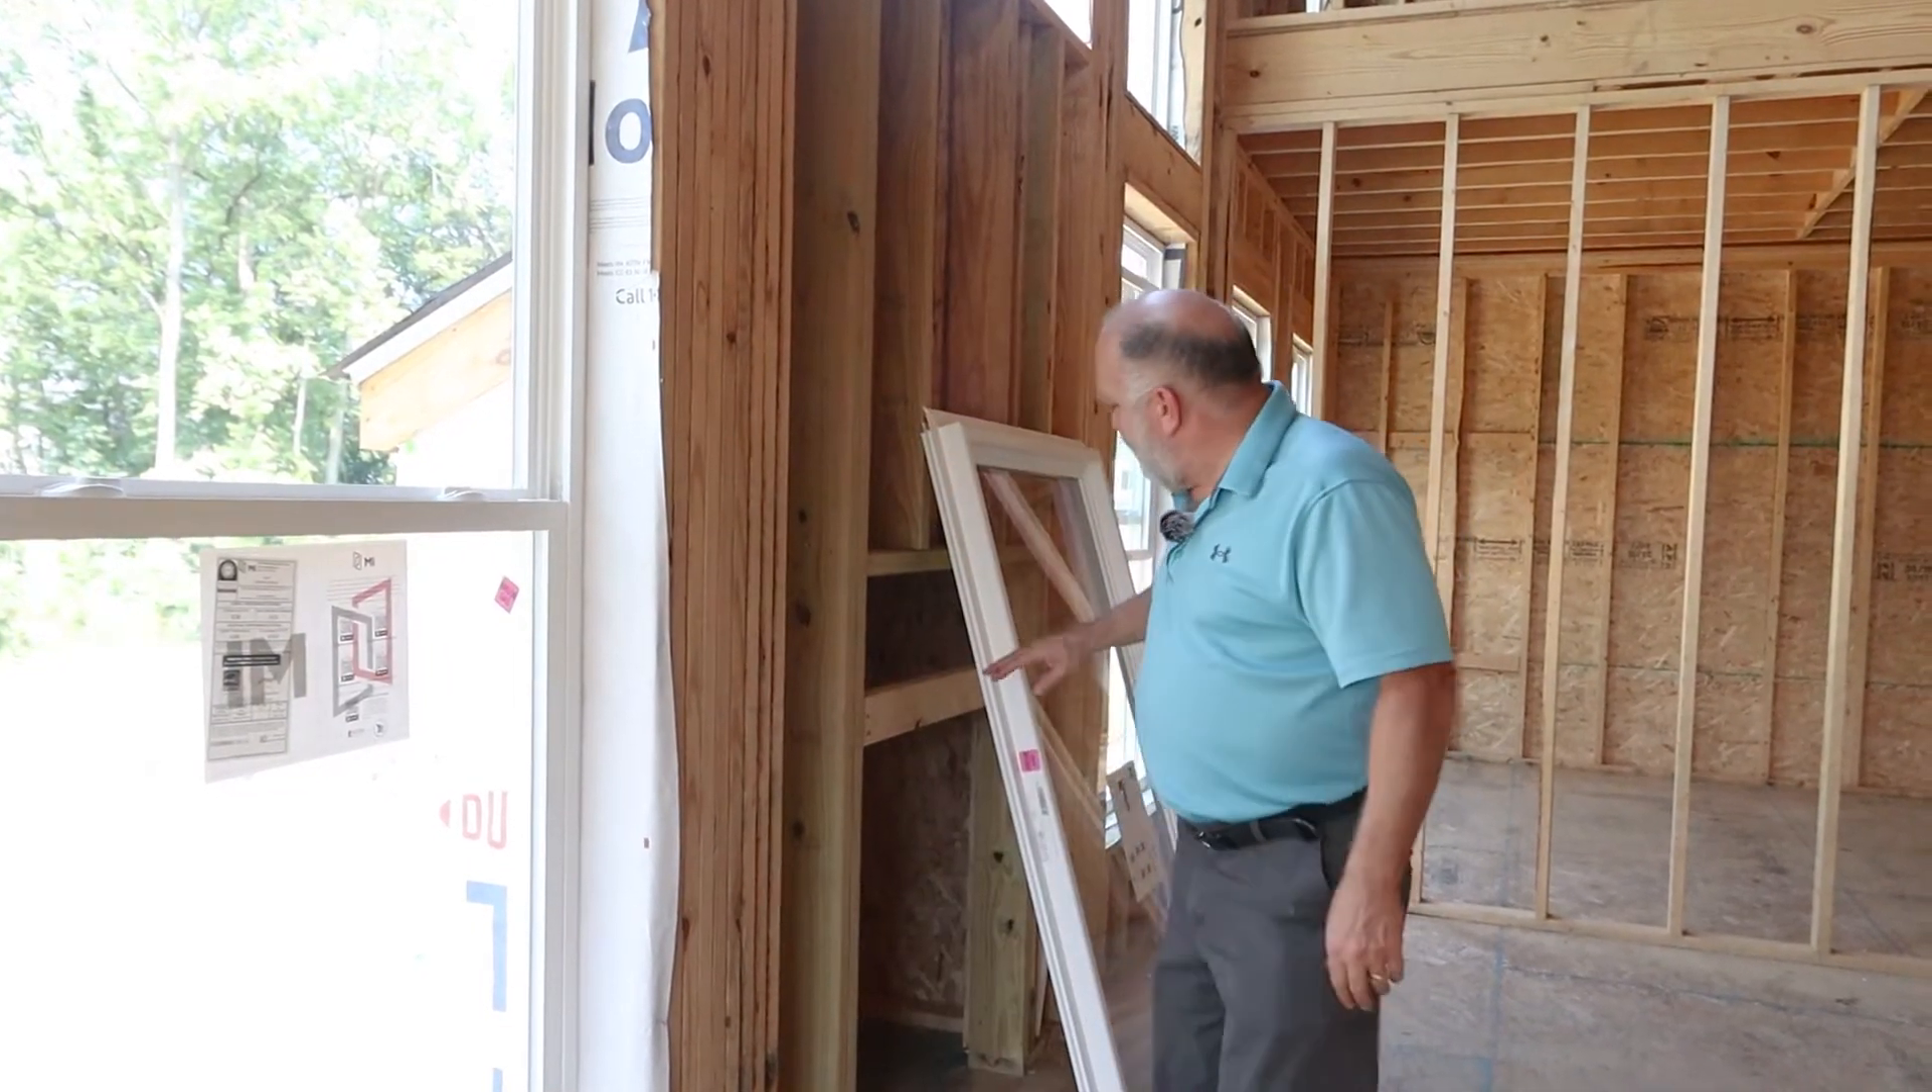Now, let's step back and let's look at this larger window that hasn't been put in yet.